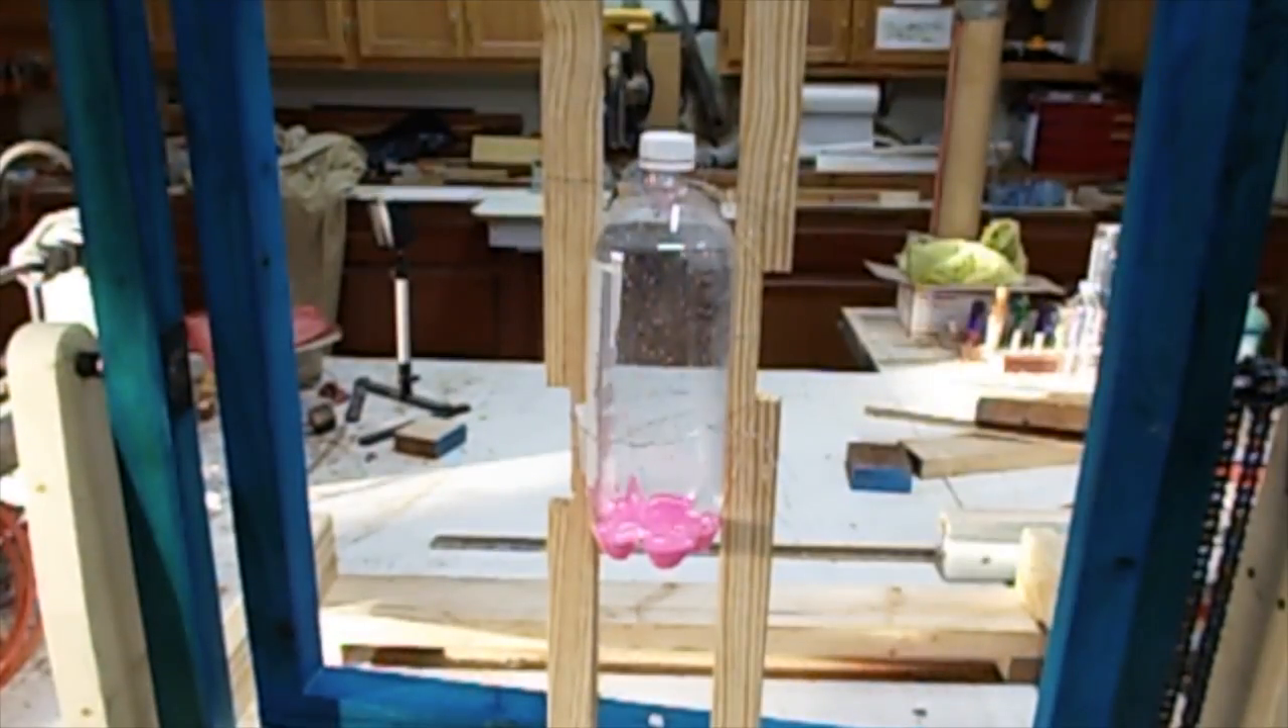So I'm just using this old bottle with a little bit of paint in it. As you can see, it fits in there perfect, and it should give me a good test.